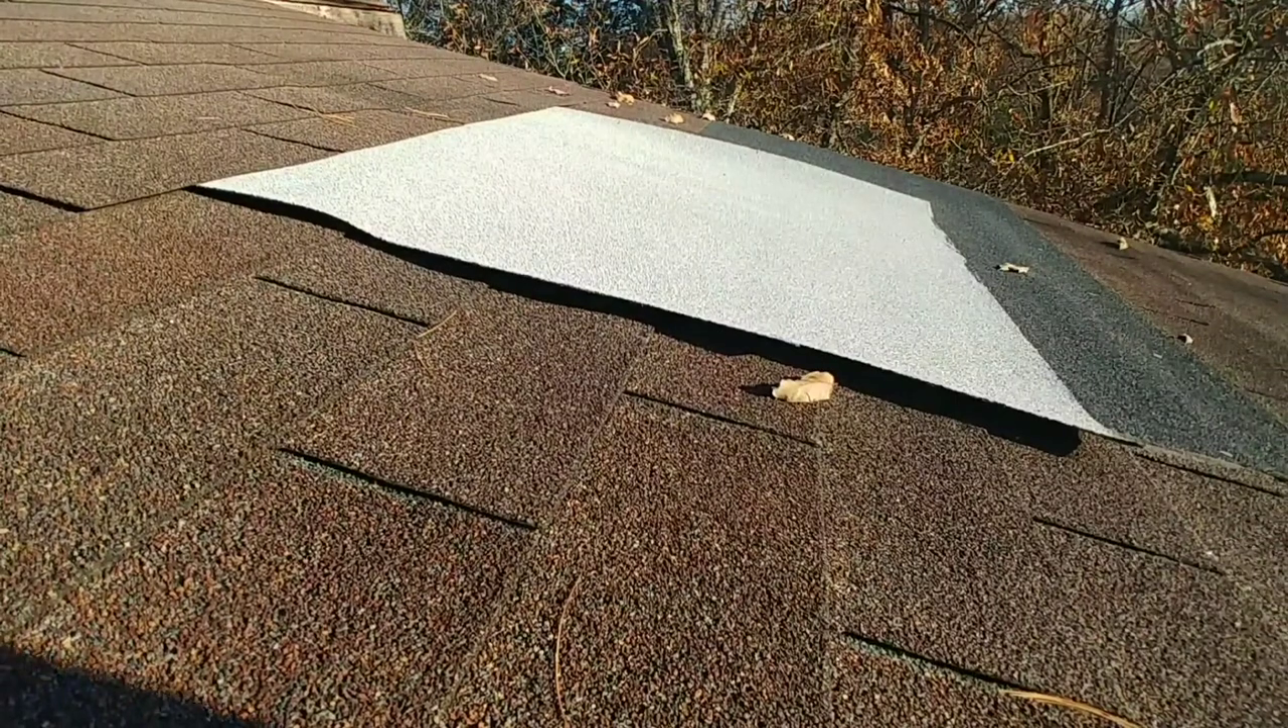This edge this edge is kind of sticking up a little off of the roof.